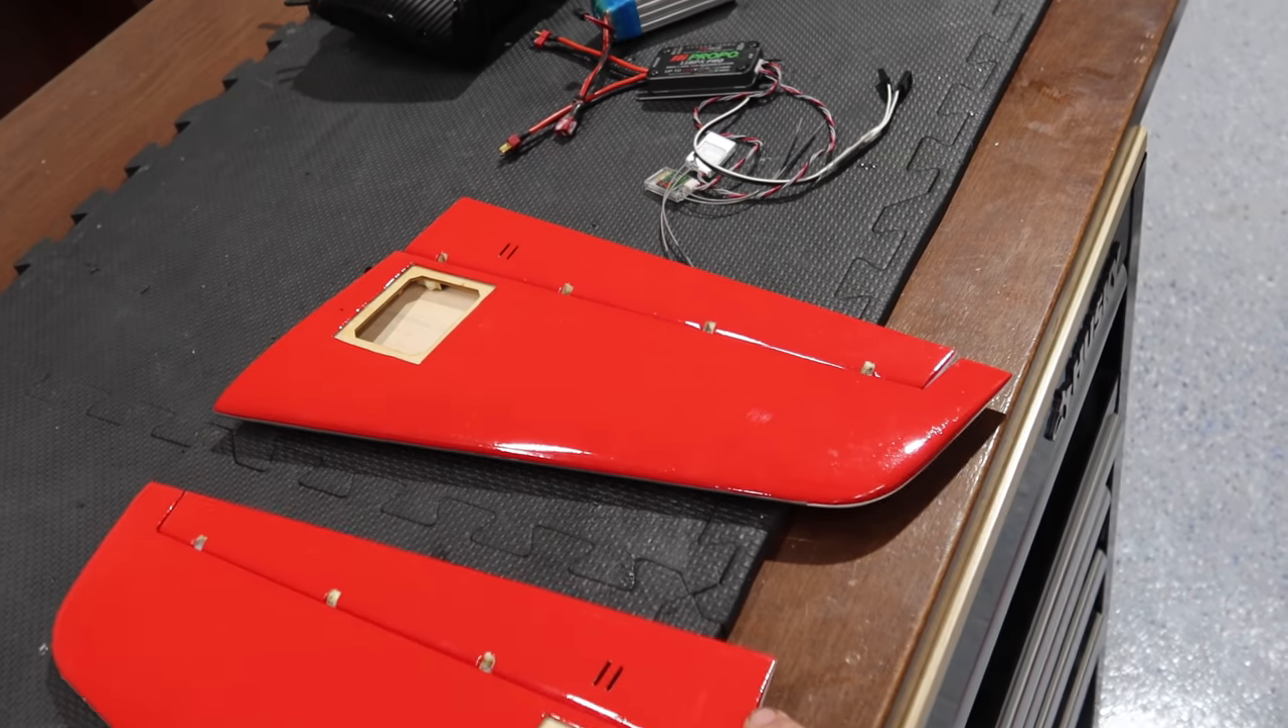Step number nine and ten have already been completed because we have already hinged our horizontal stab surfaces right.